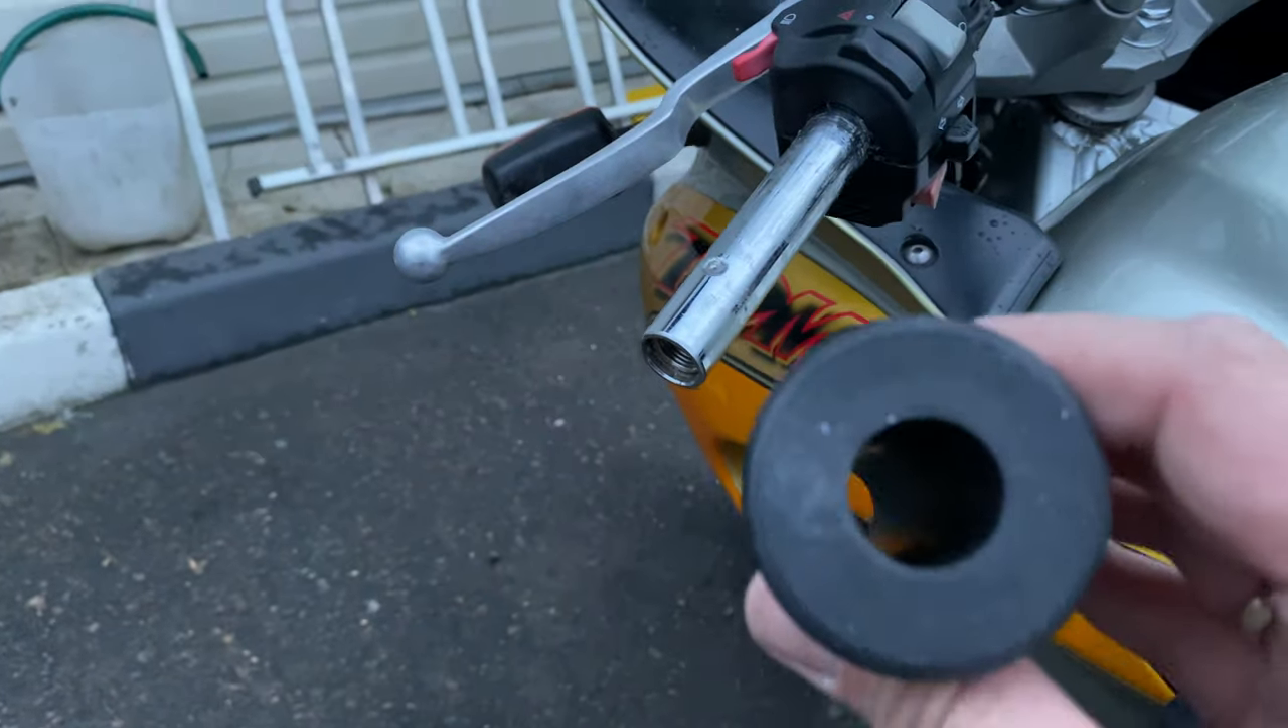Осталось вот эту вот грипсу одеть.